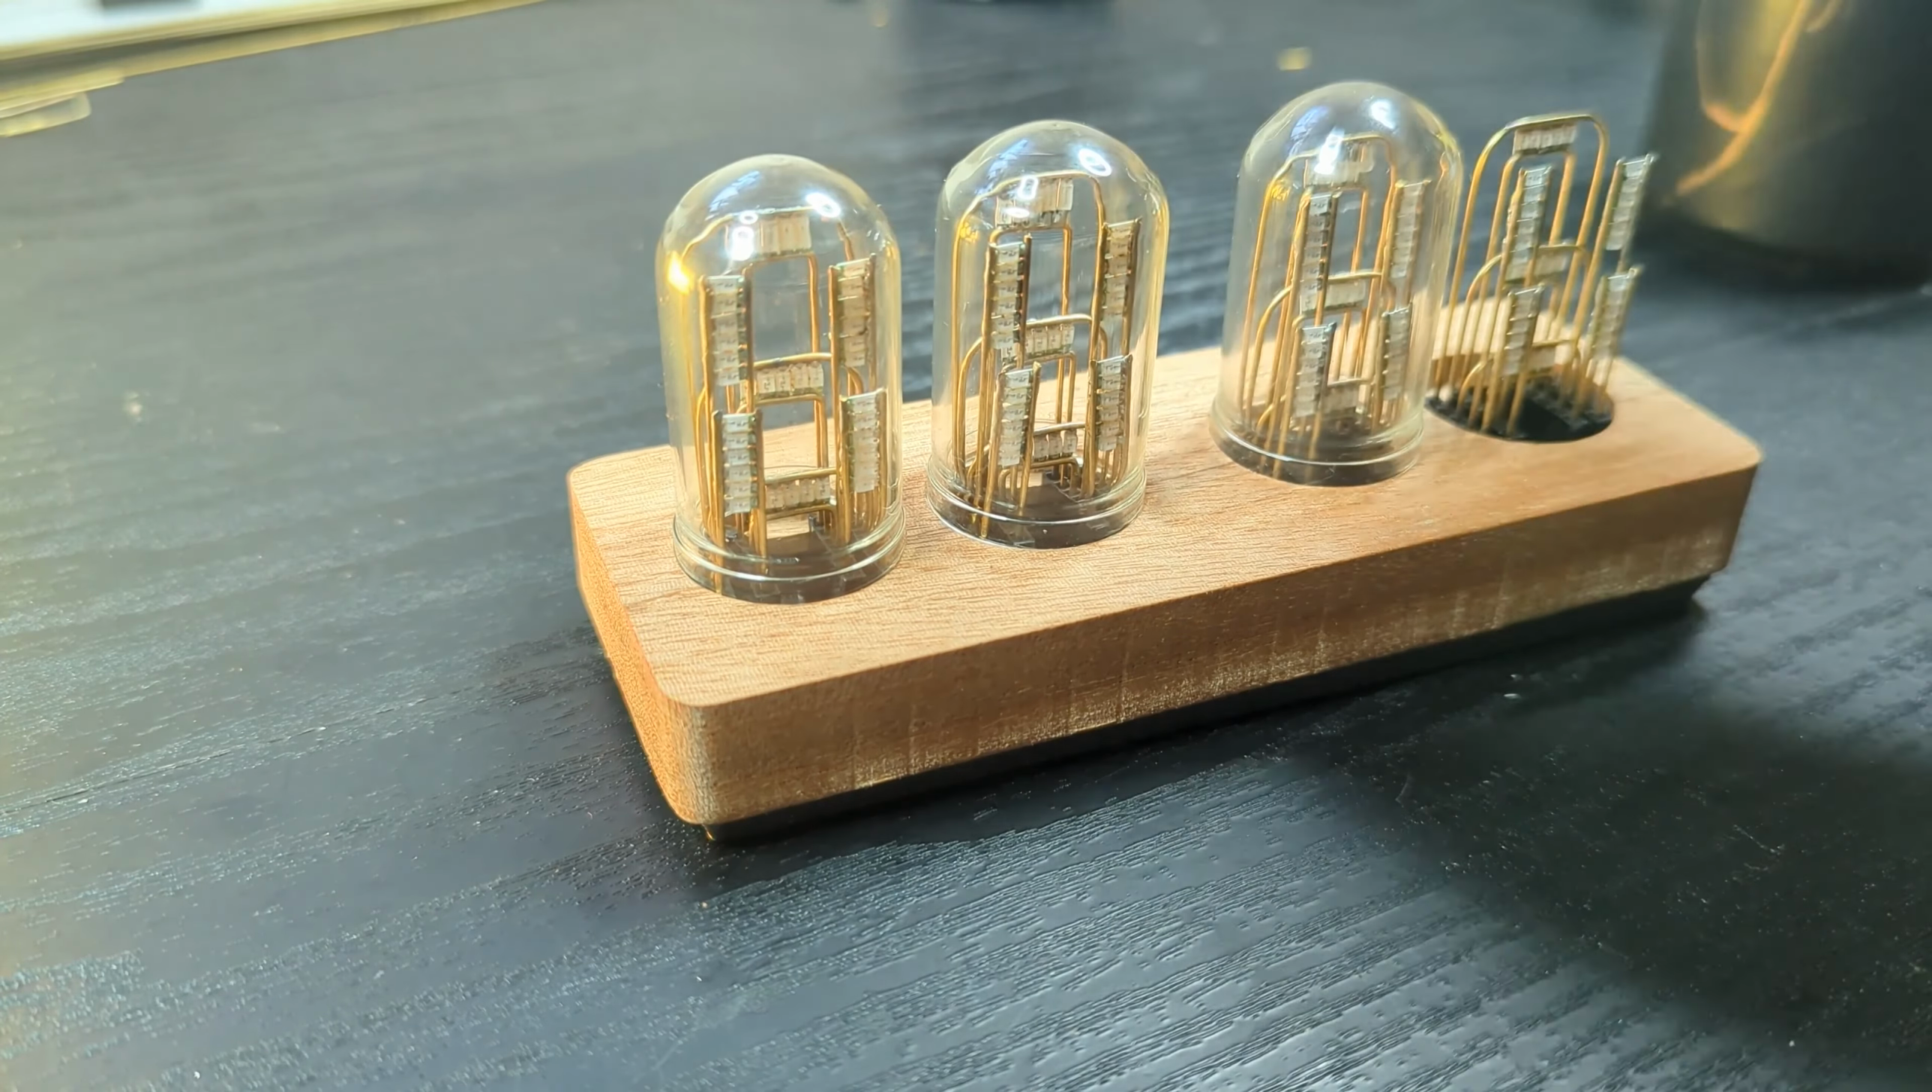Now to give it that Nixie tube look I got some of these glass tubes and put them on top of the housing.